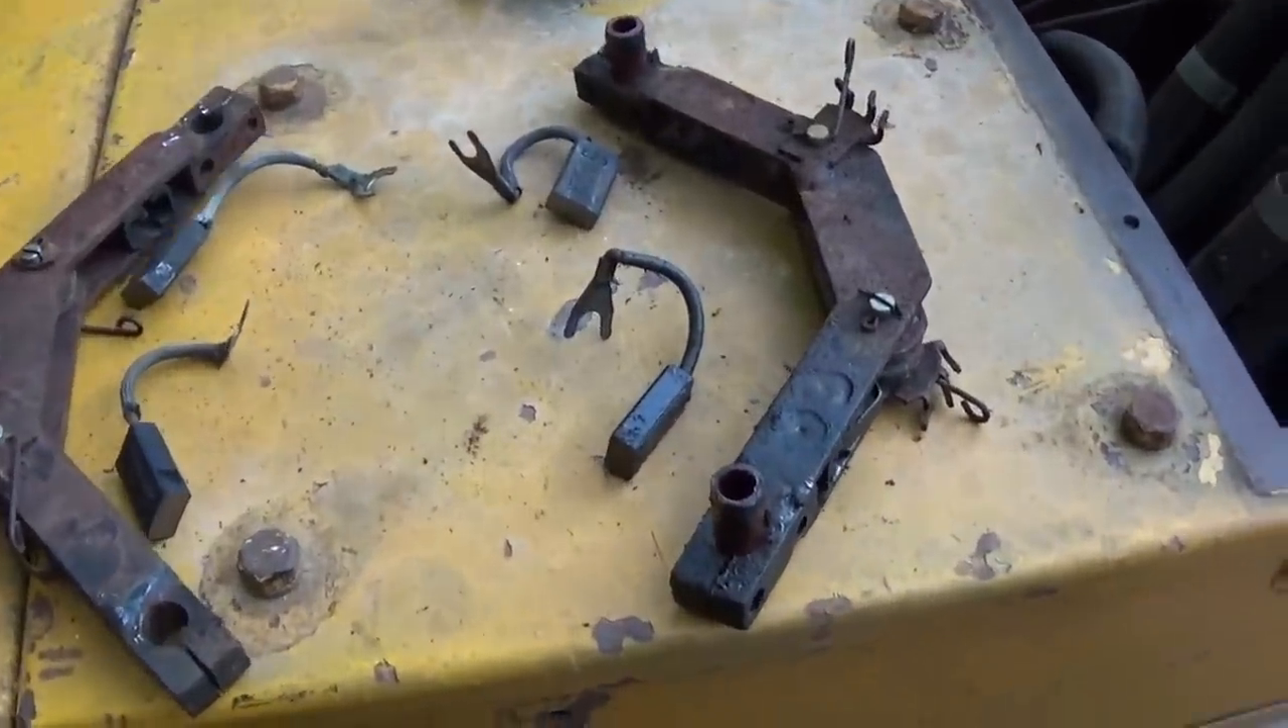Okay, well, I've gone ahead and removed the brush holder assemblies.